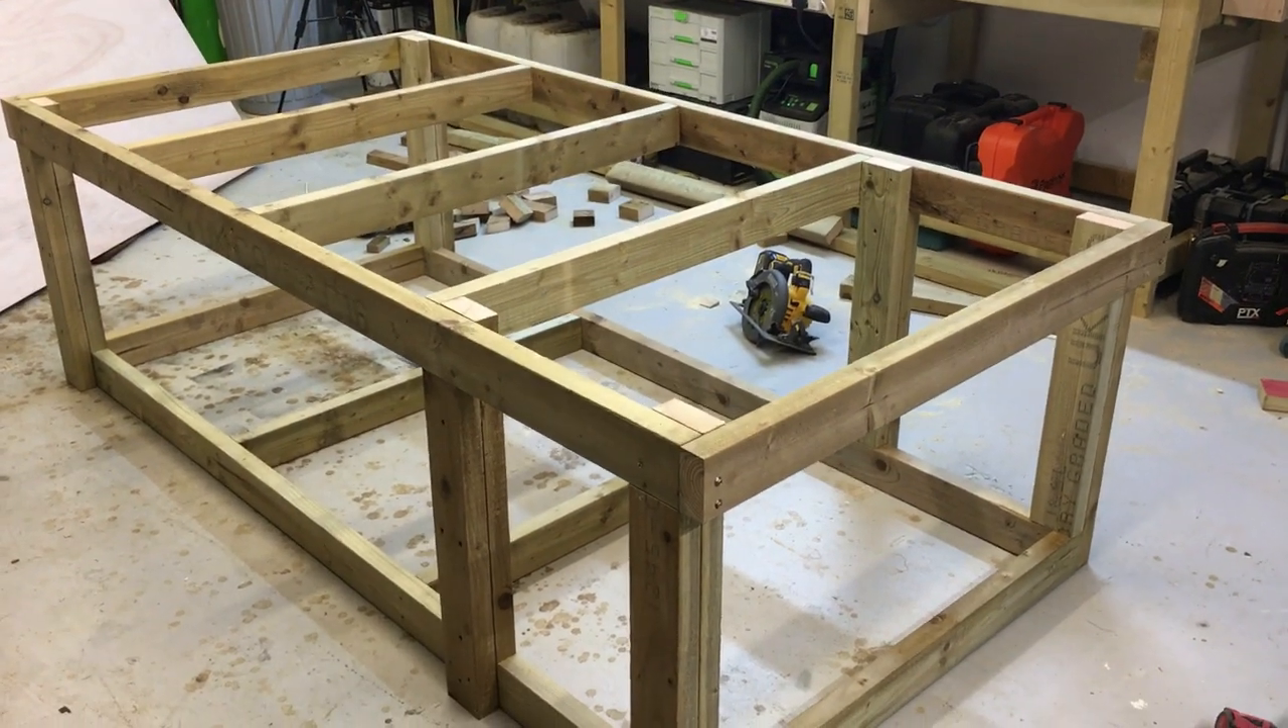Right that's all the bracing done so we've got all the bracing on the top a couple of bracers on the bottom.